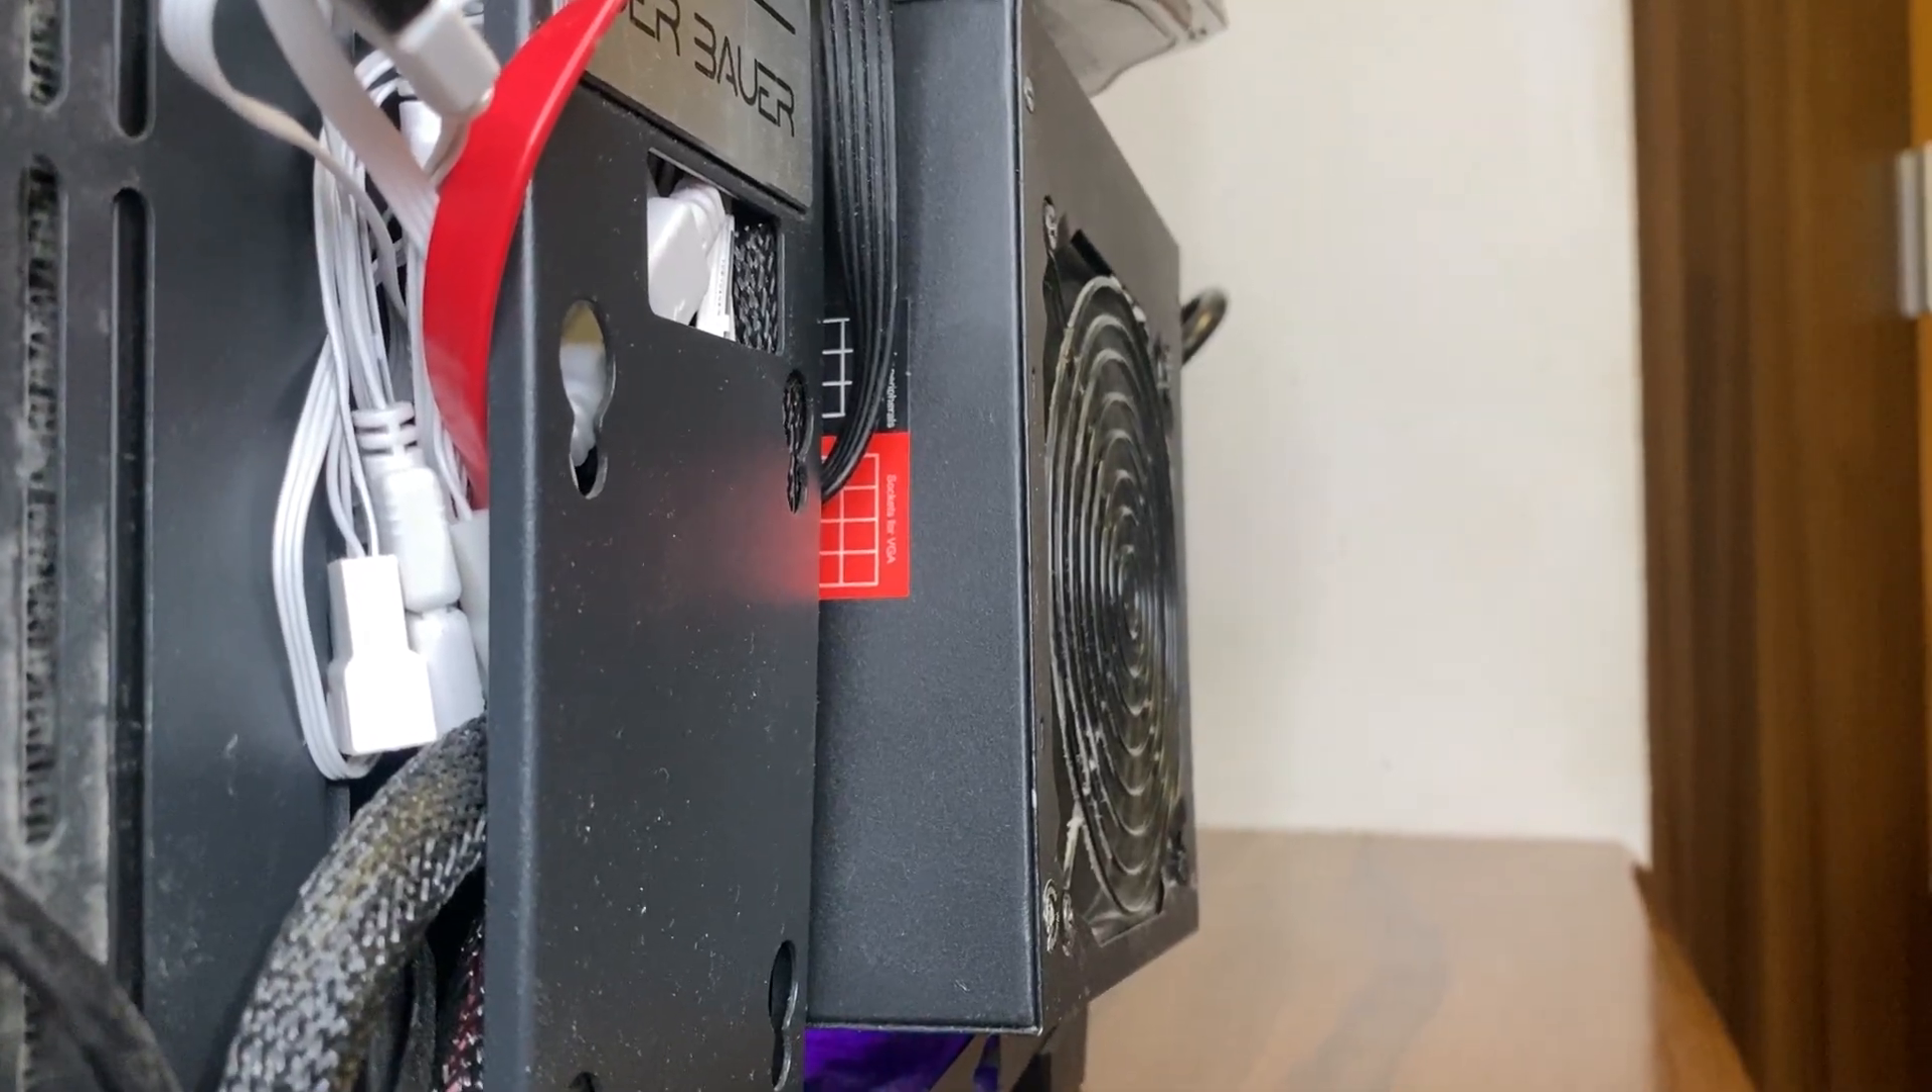My power supply is hanging off the back of my PC. So I can't put the back plate on because the power supply doesn't fit inside the chassis.